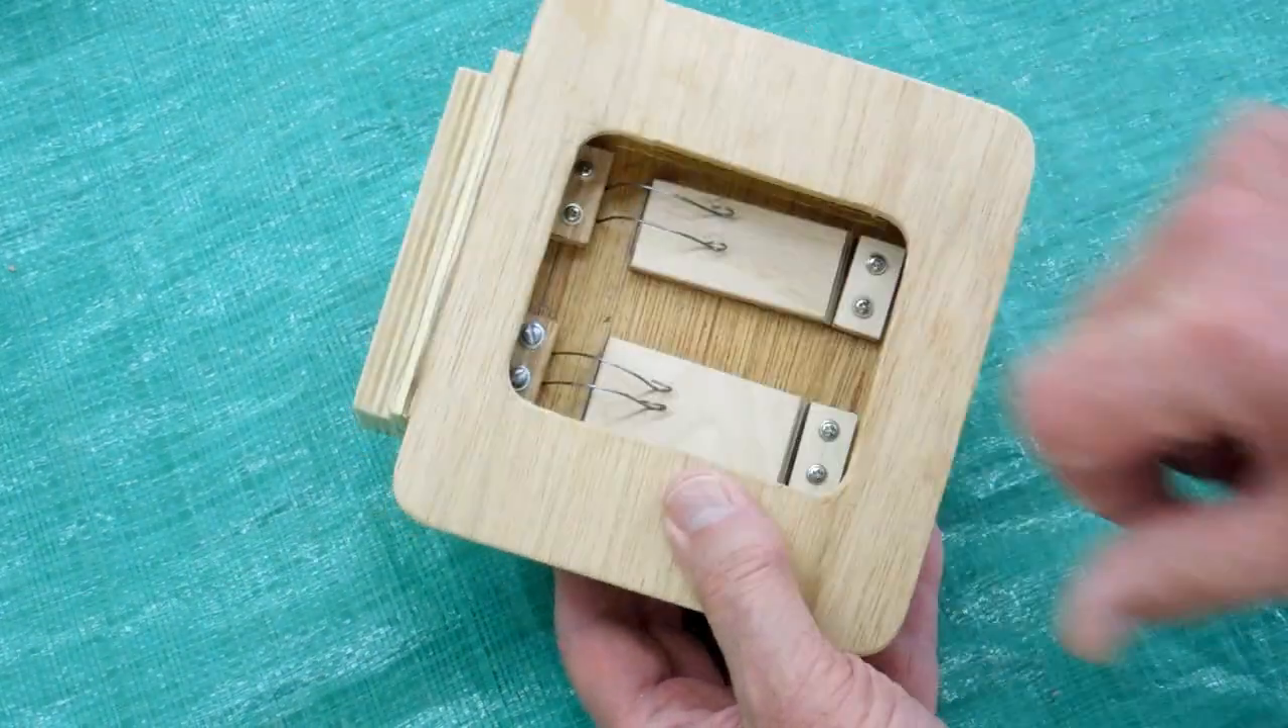I have the flapper valves and the closing springs installed. These springs are enough to keep those sealed.